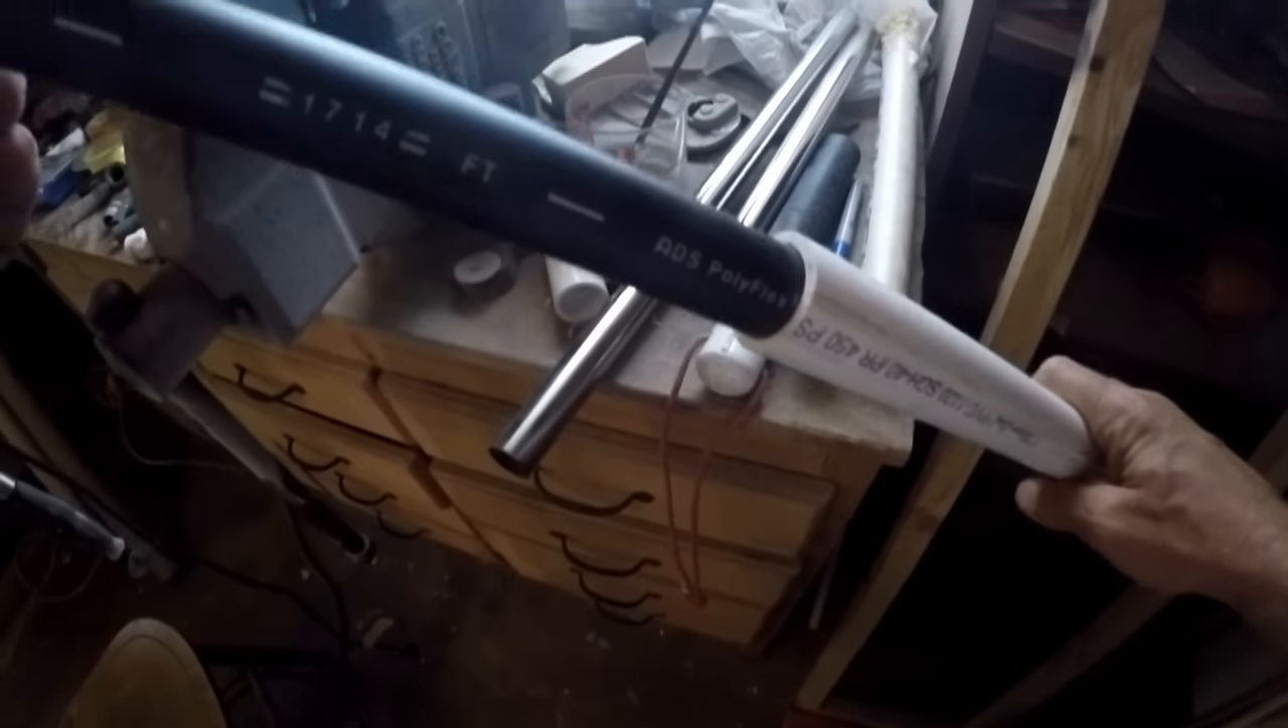And if you look there, this polyethylene pipe, this three quarter fits inside that one inch really nice.